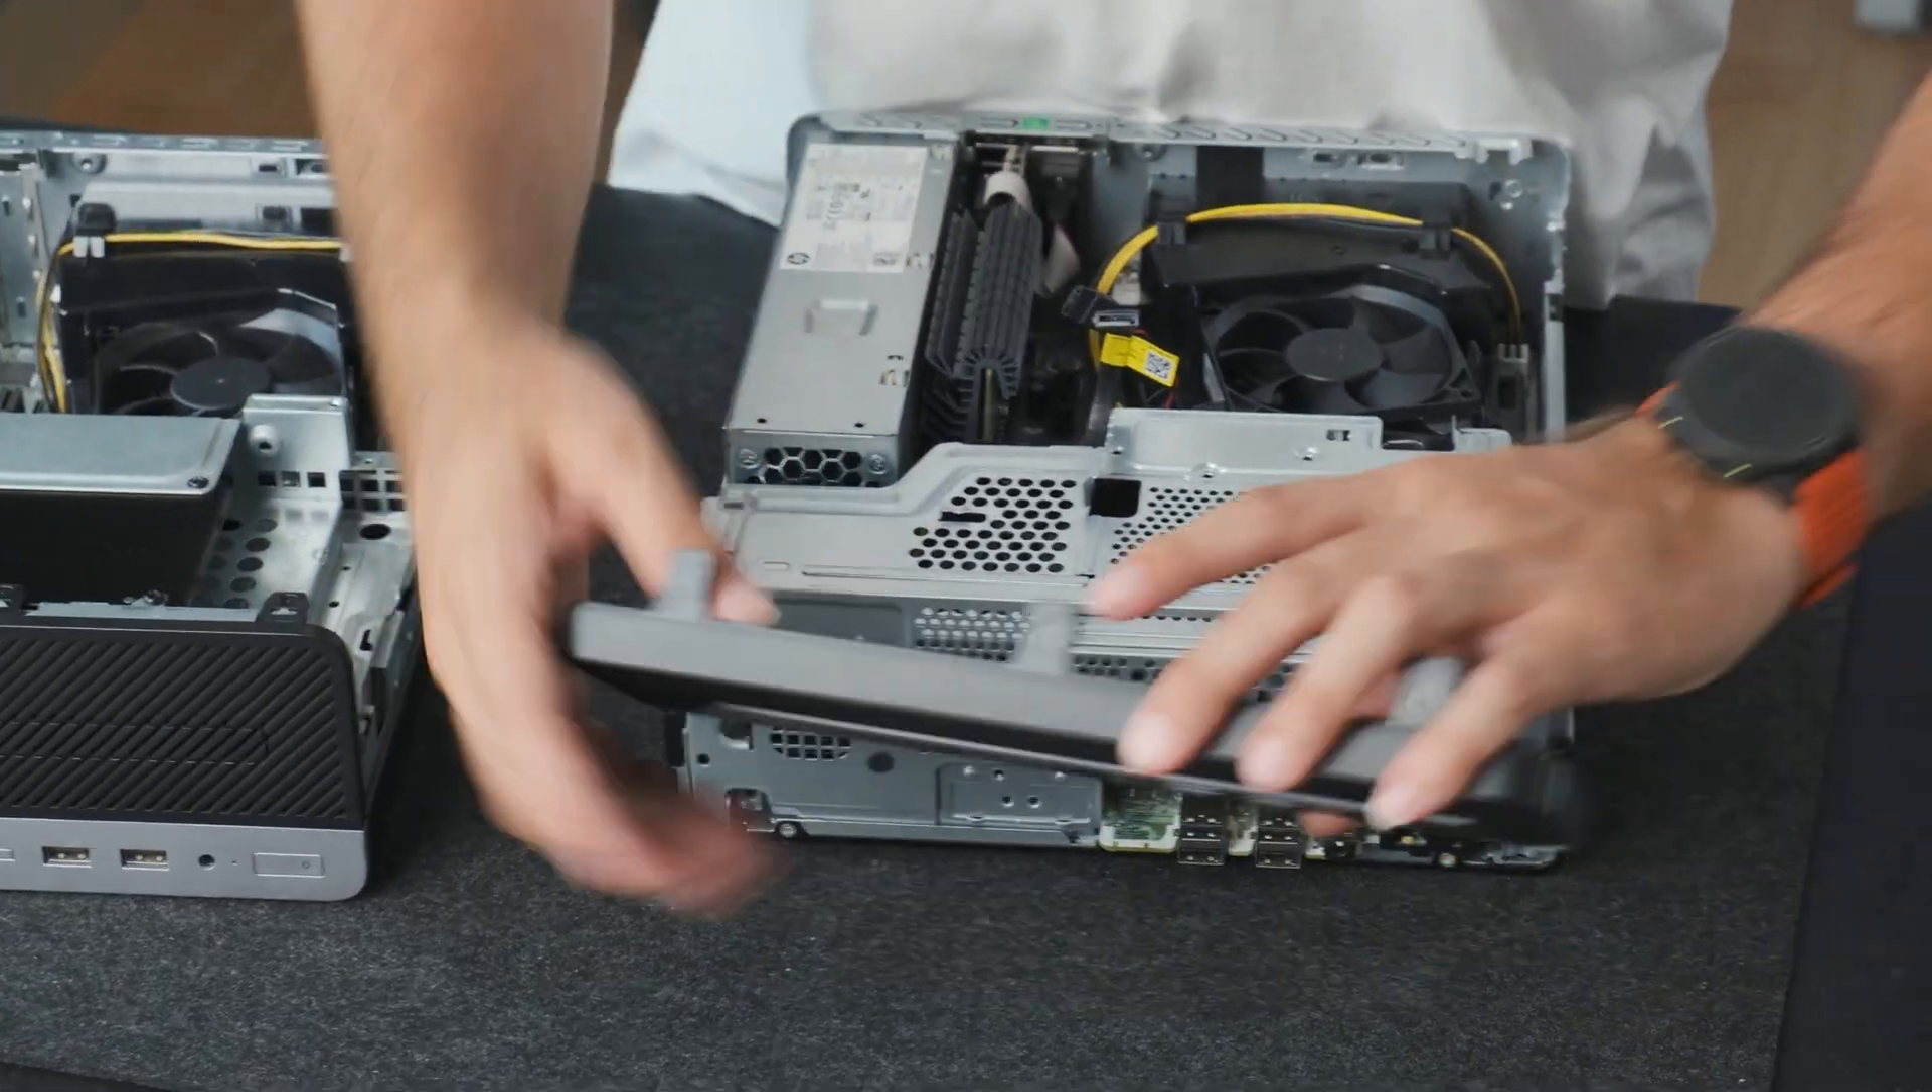Y ahora nos queda colocar el frontal, que lo vamos a hacer aquí.